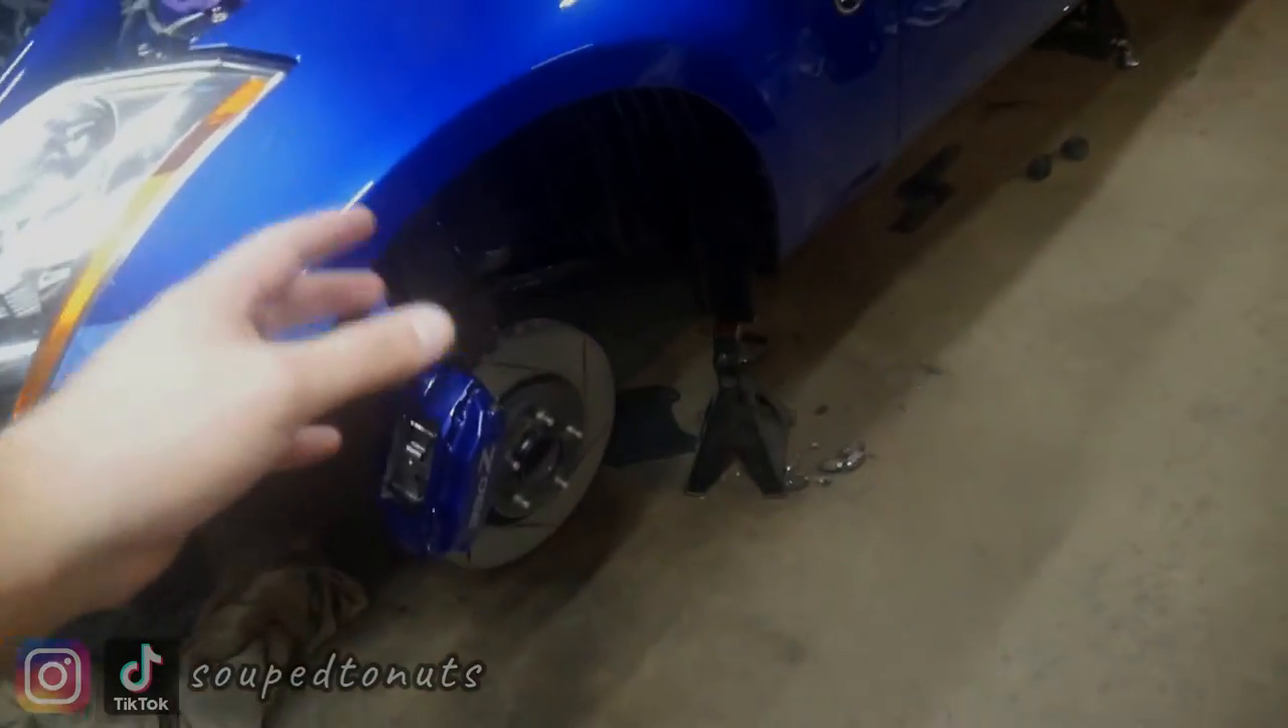I don't have the wheels on now obviously I'm still on jack stands because no wheels.